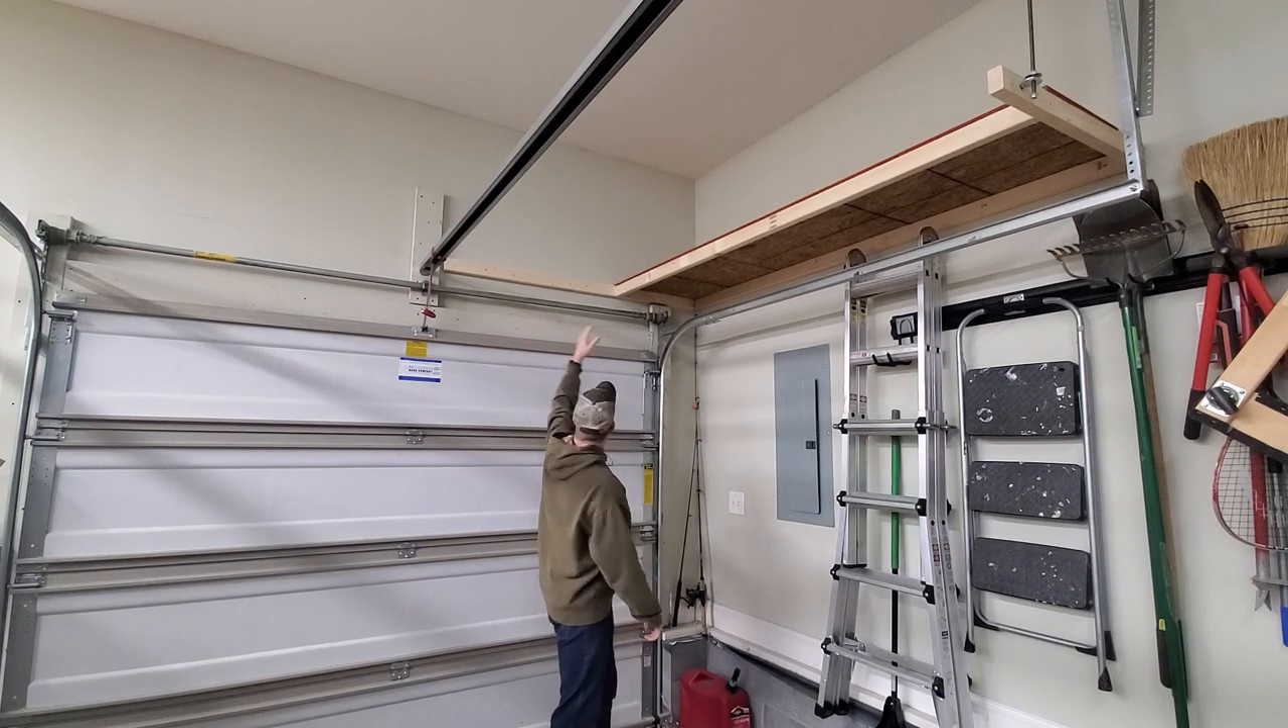I've got the first shelf hung. I'm into one of the rafters with a piece of all thread there.